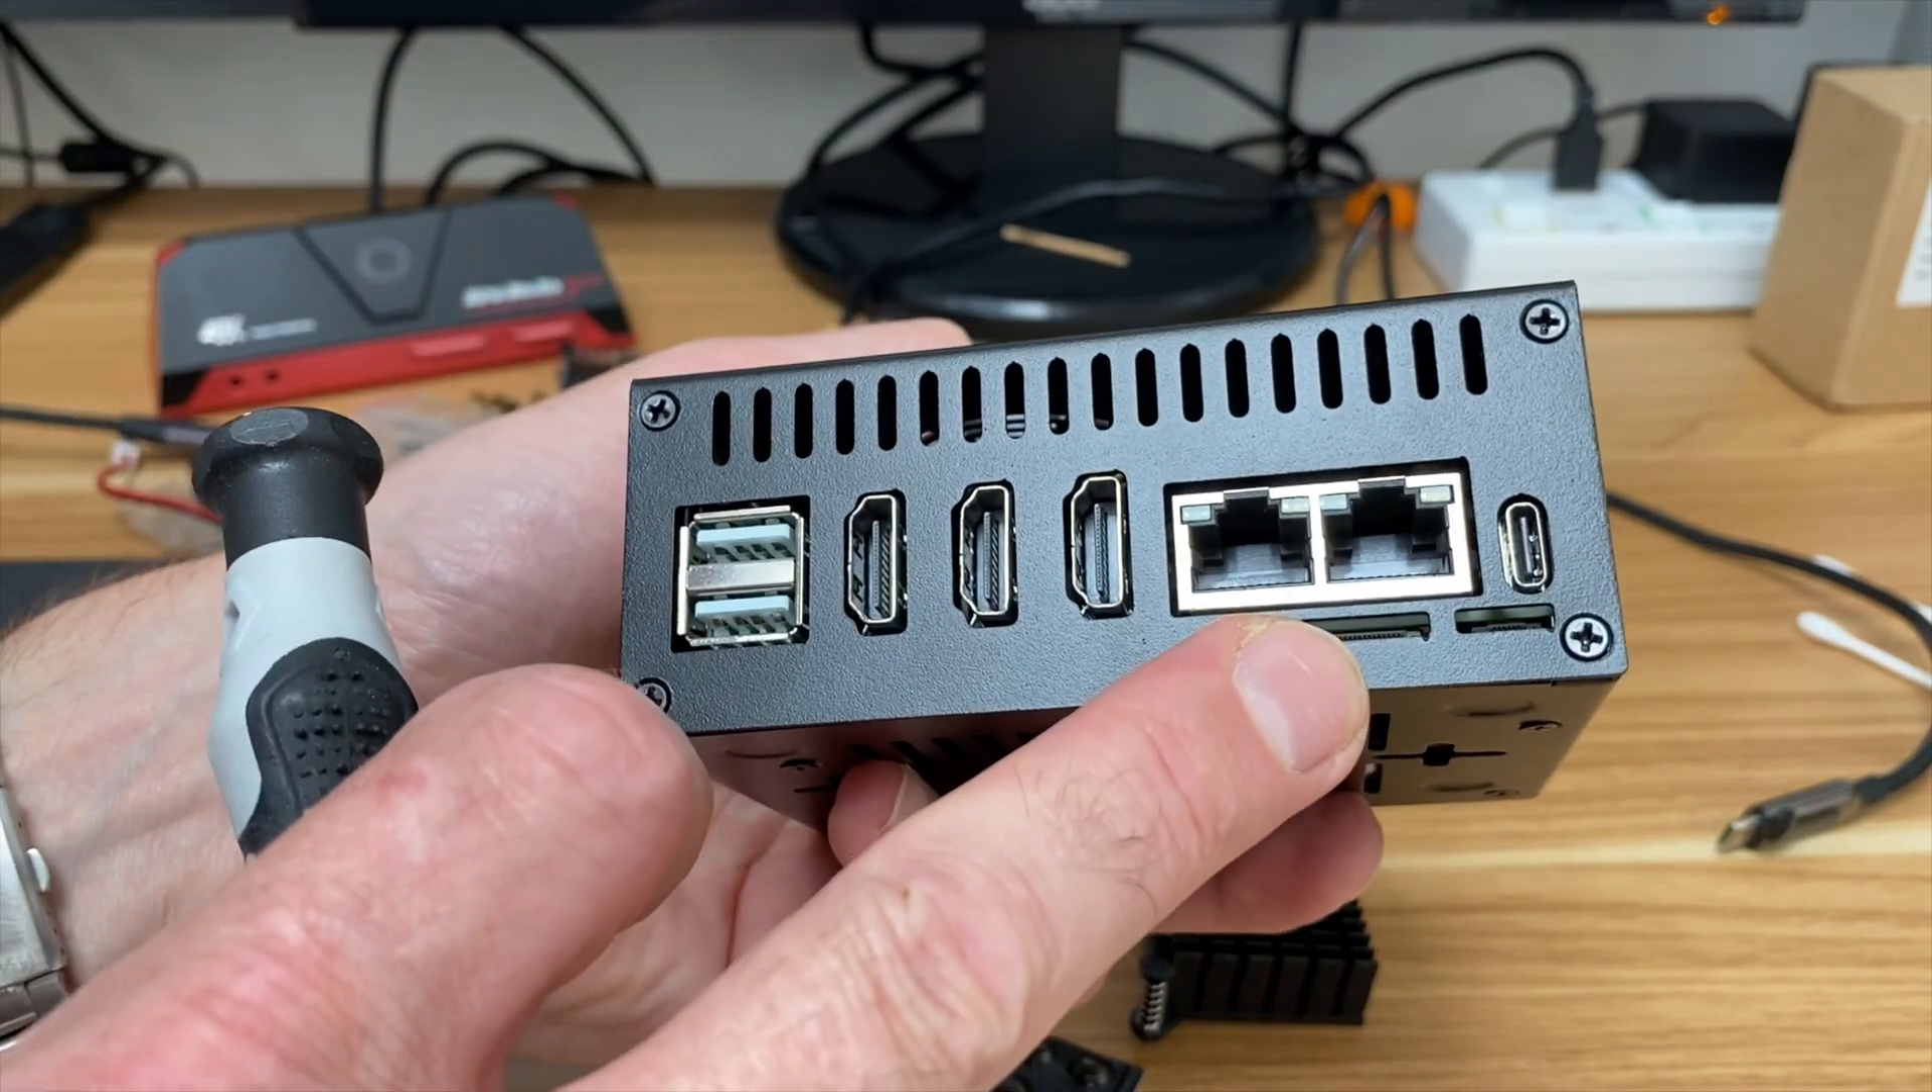All three hdmi's are nice and flush as well.